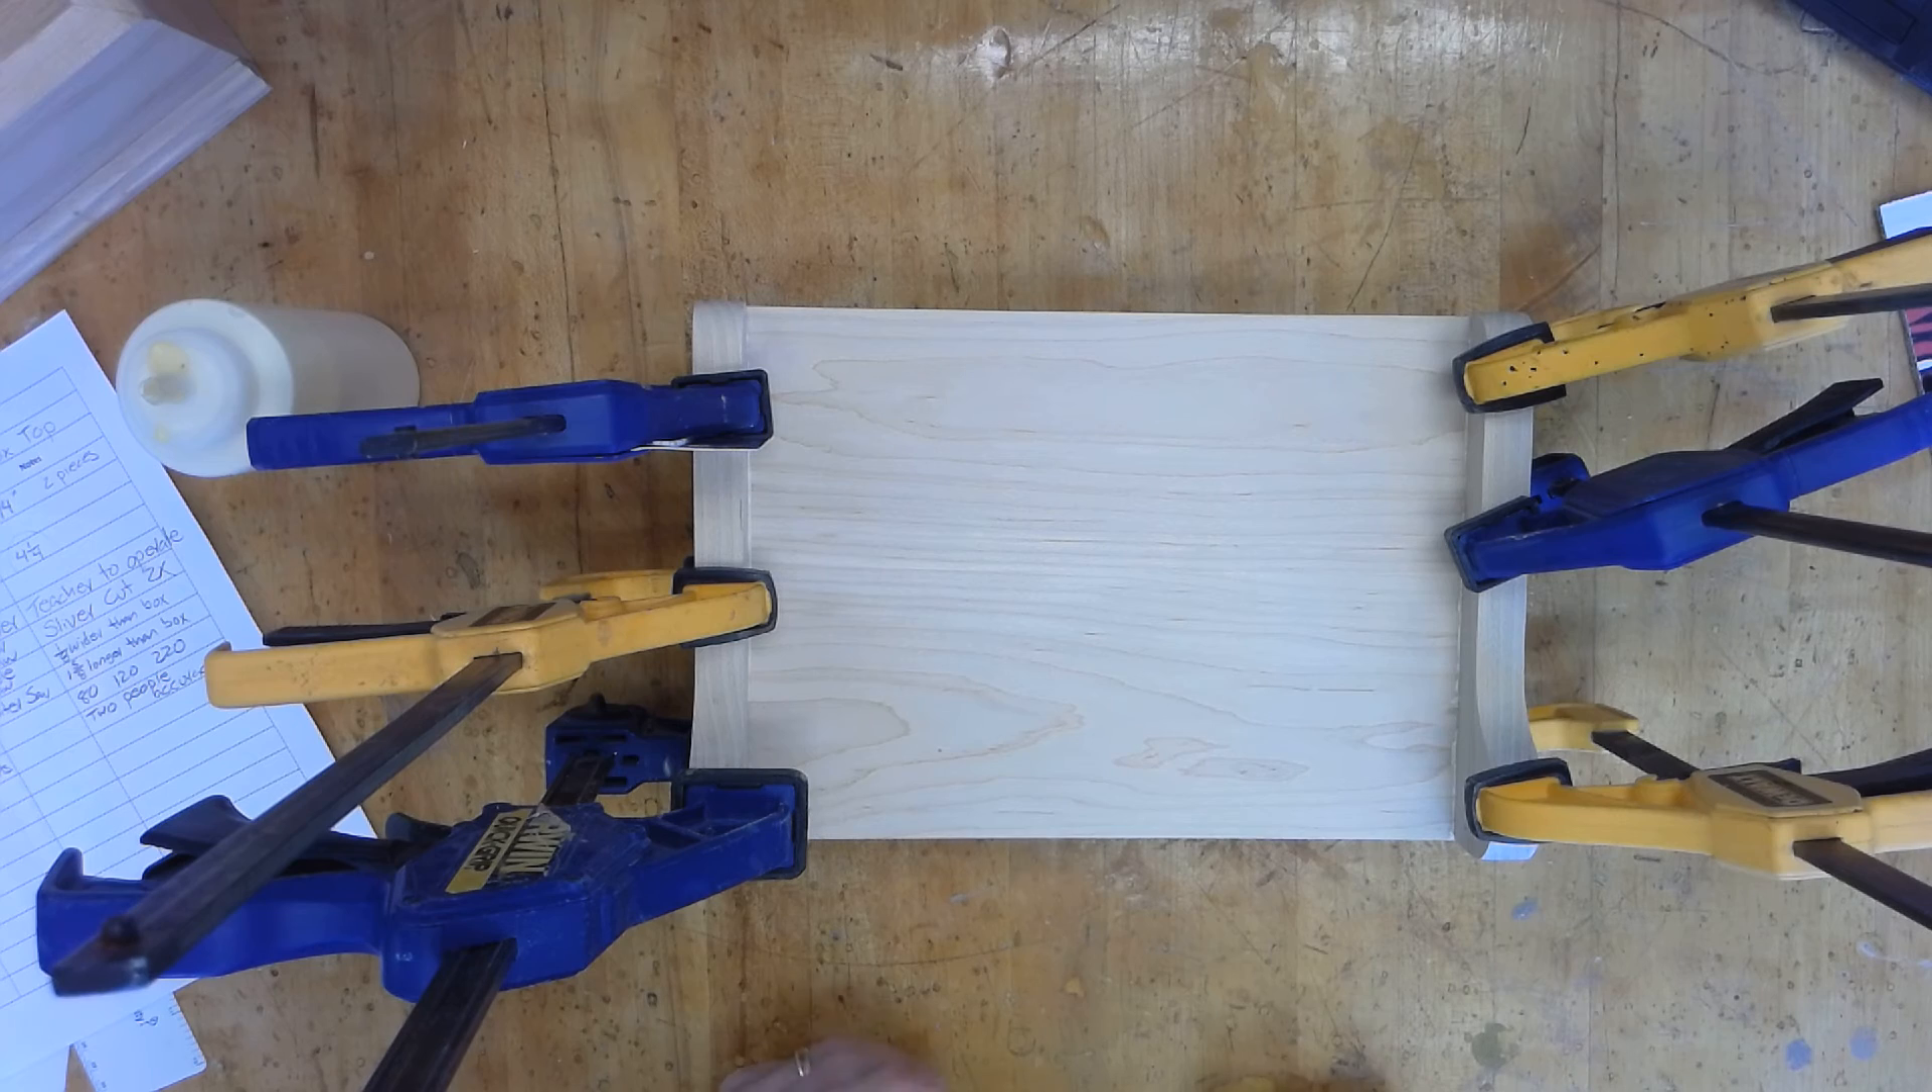Here are my clamps sorry my brackets all clamped on I've got three on each side.